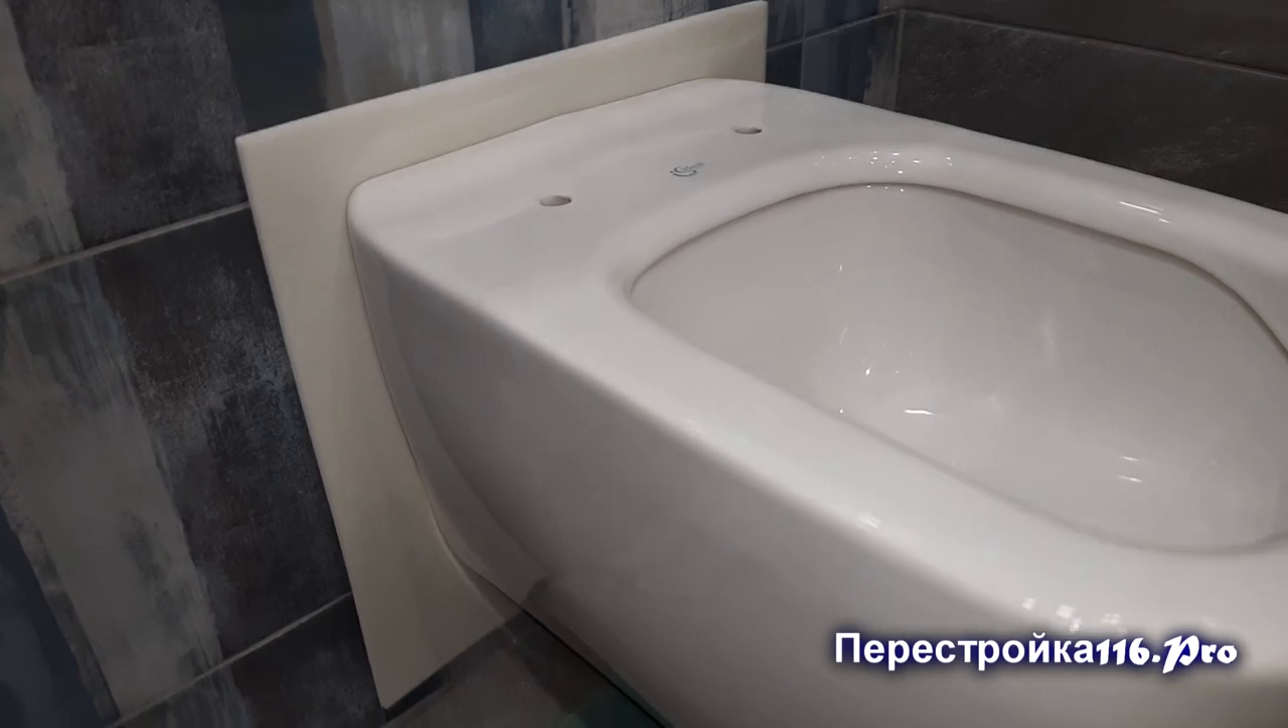Так ладно унитаз я установил теперь нужно запустить в него воду.